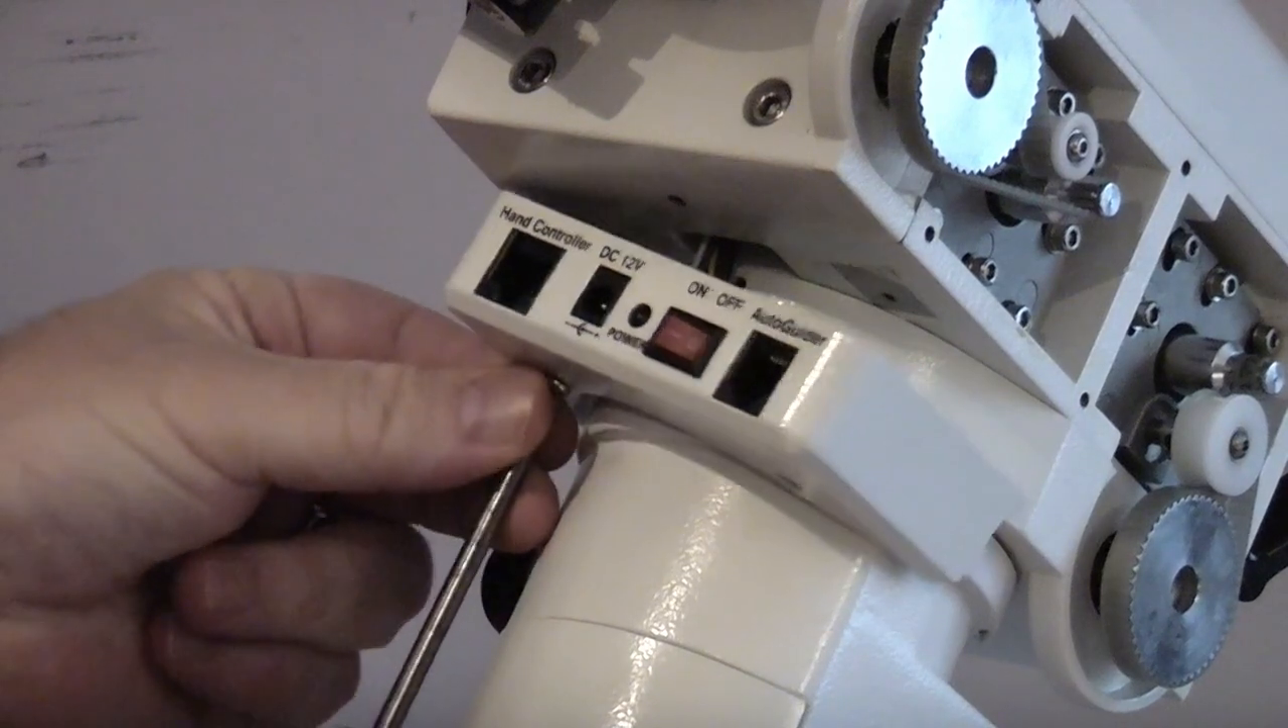So I've now taken the controller and power wires out.